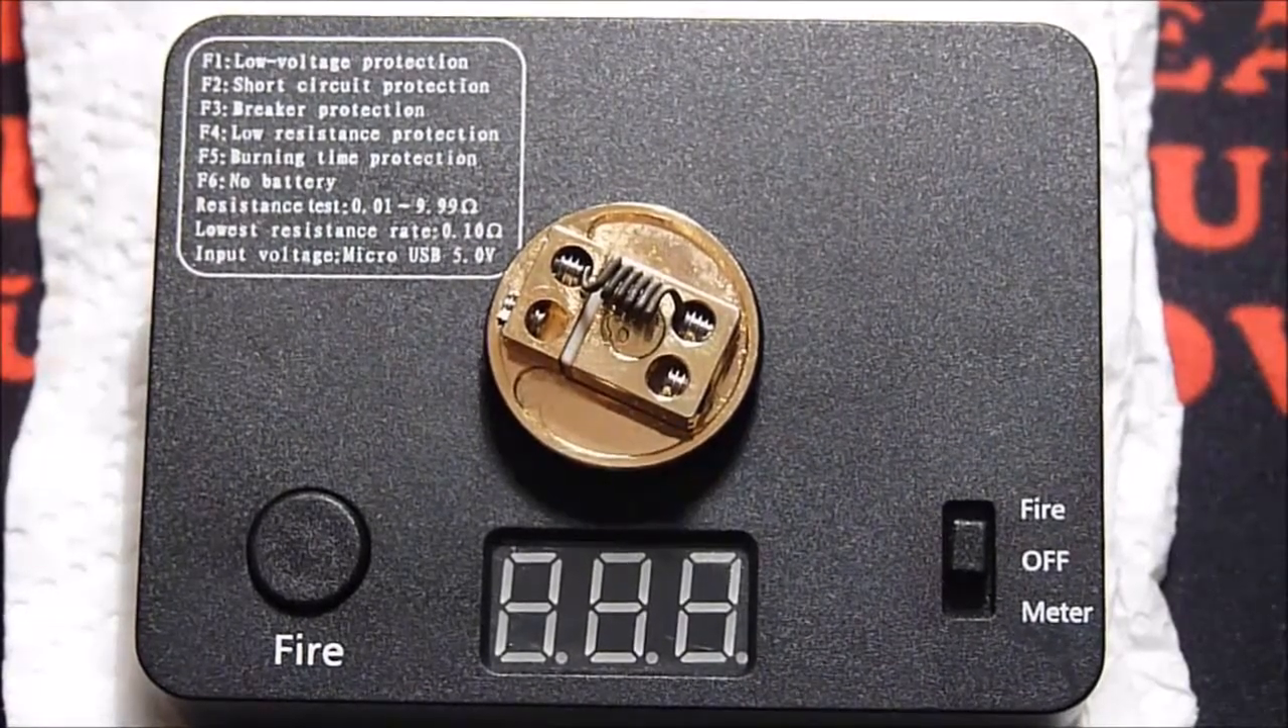Donc je n'ai pas monté mon second coil exprès.